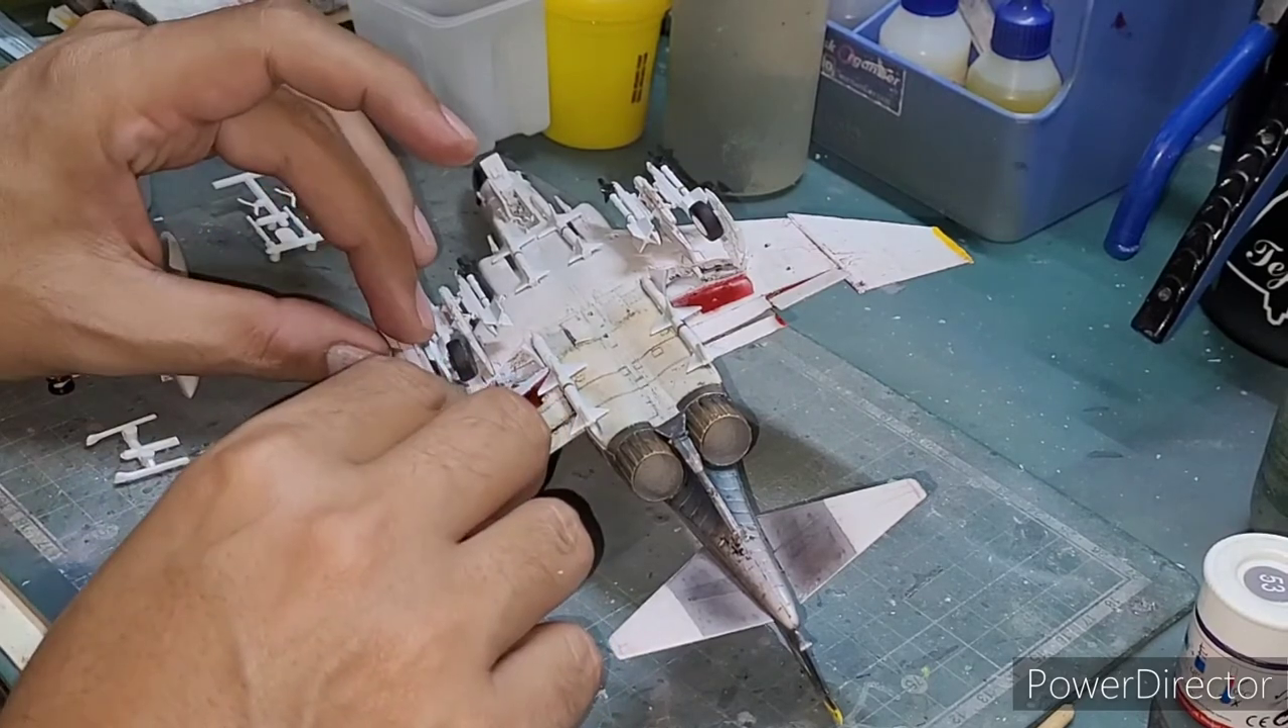After all the weathering was done, I started attaching the weapons, lots and lots of them.